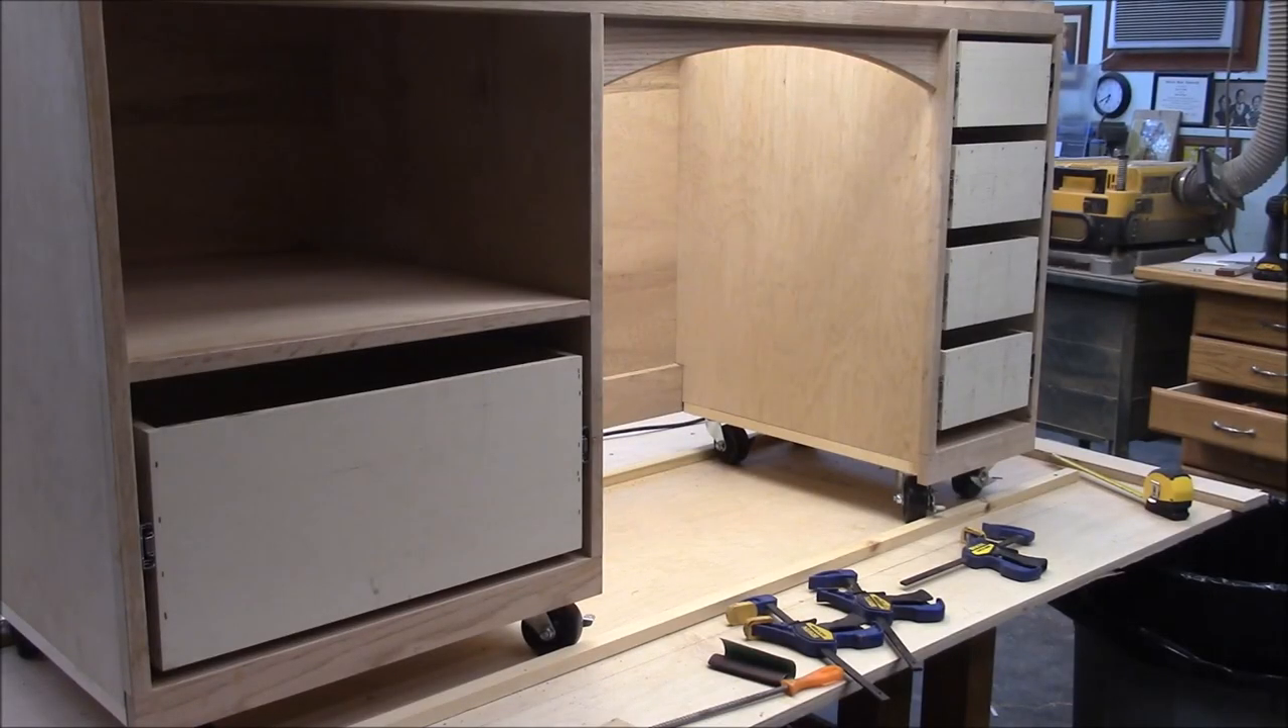Okay we got our five drawers installed.